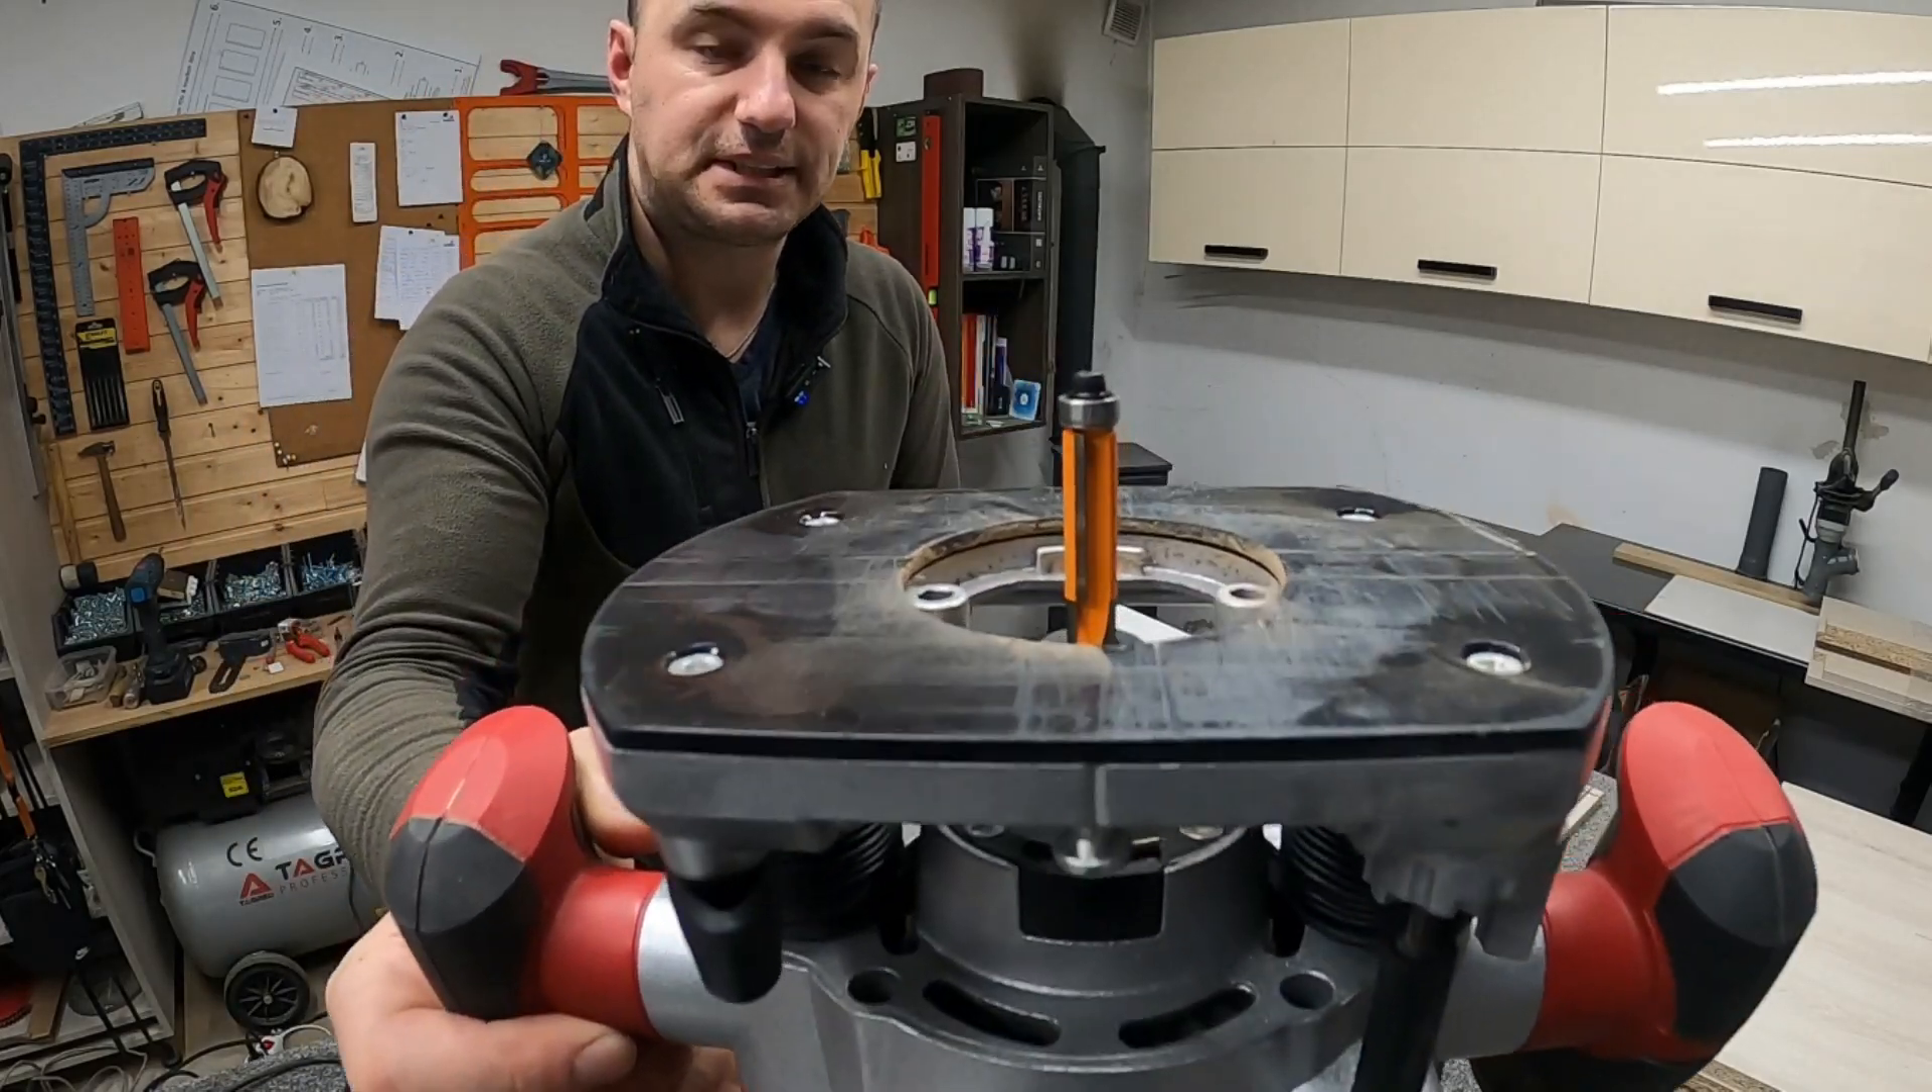Frezik we frezarce mam założony. CMT z łożyskiem prowadzącym.